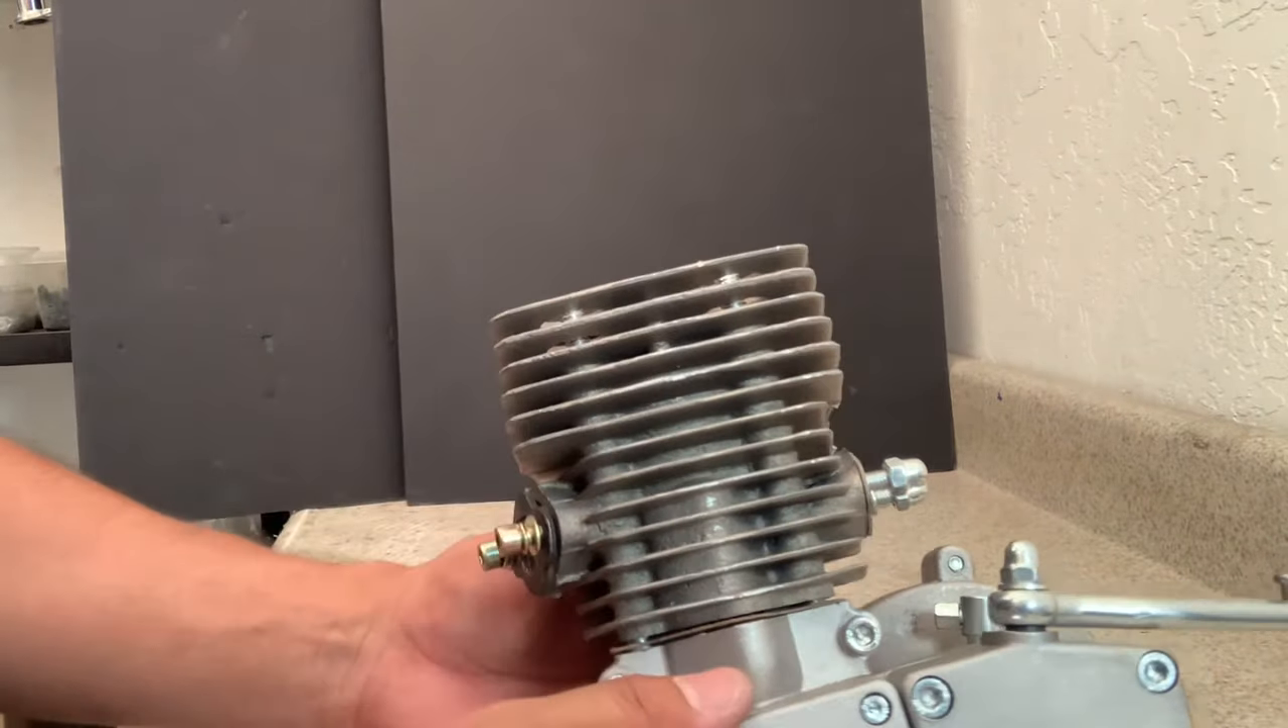Okay so now that we got our cylinder we have our cylinder on our crank it's time to secure our cylinder with our nuts and washers.